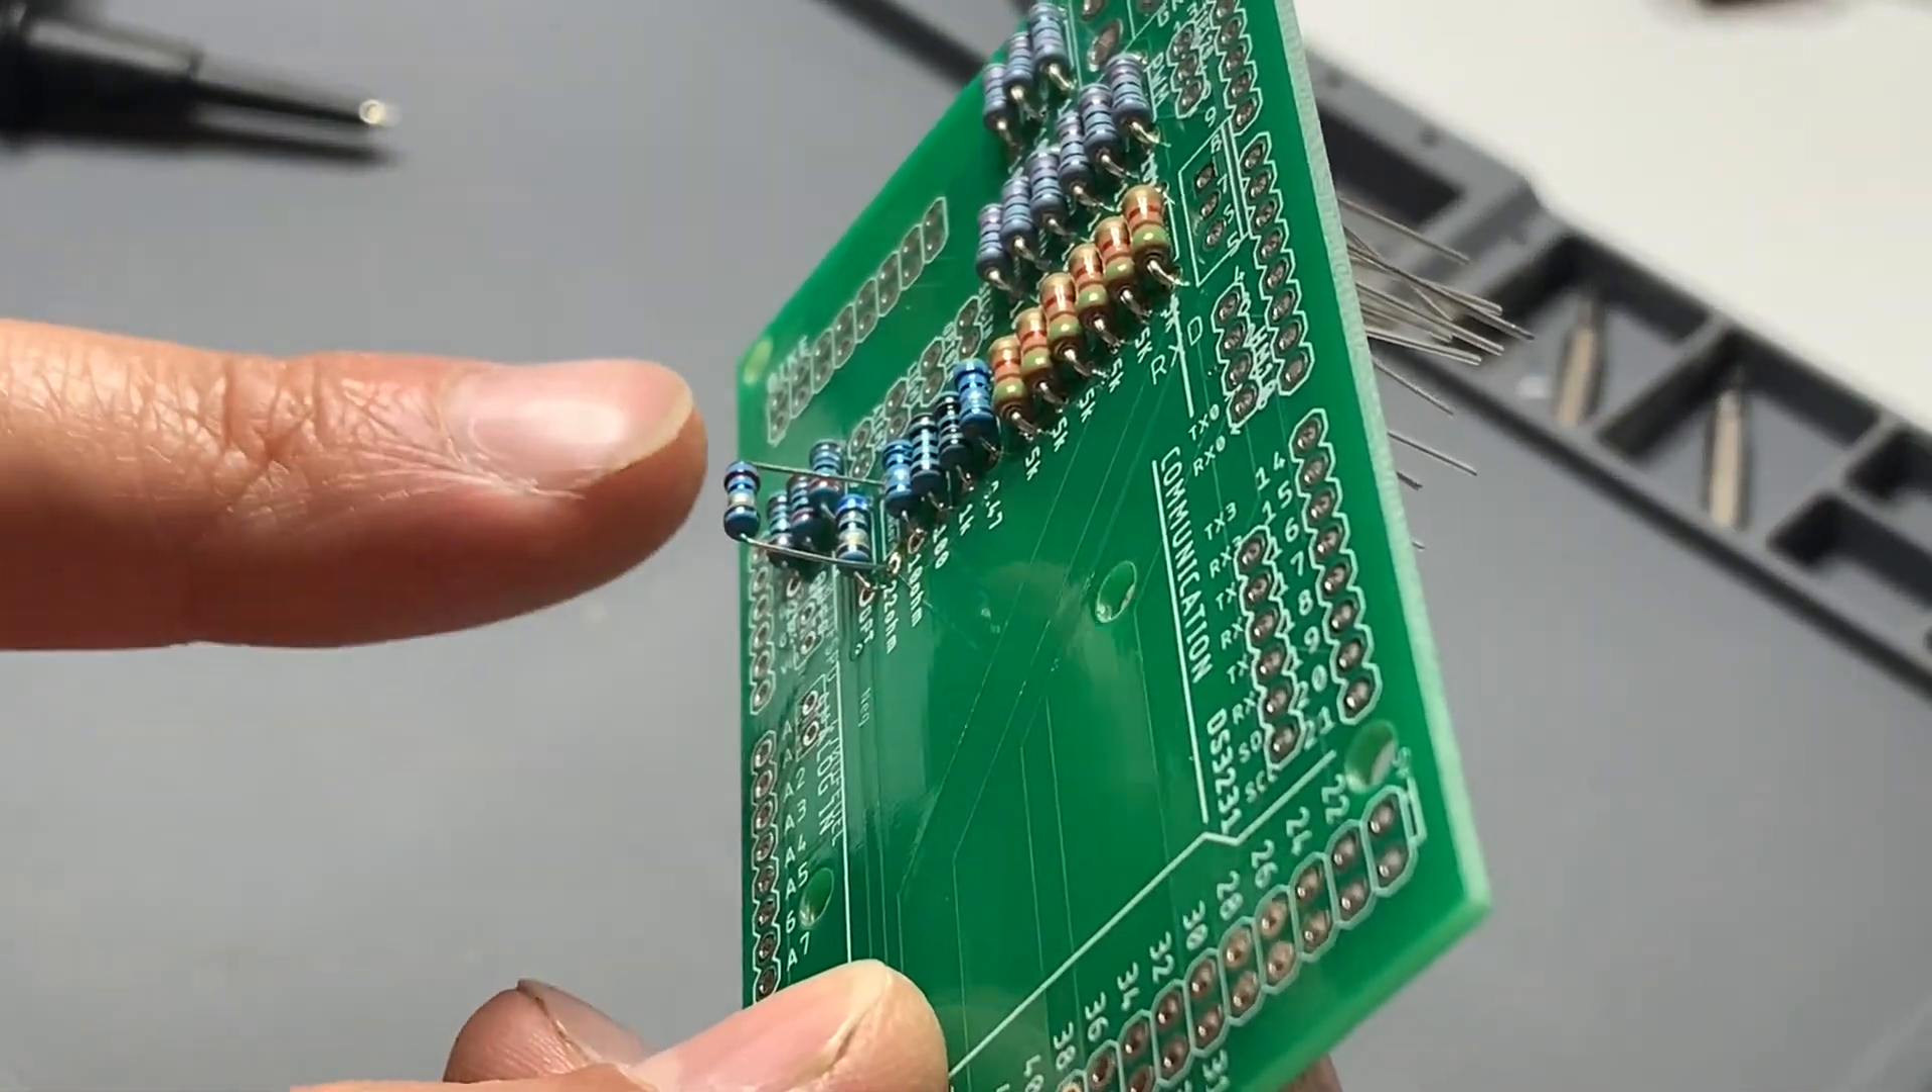Right, so there are all the resistors mounted, so what I do next is have to solder each of the resistors in place.